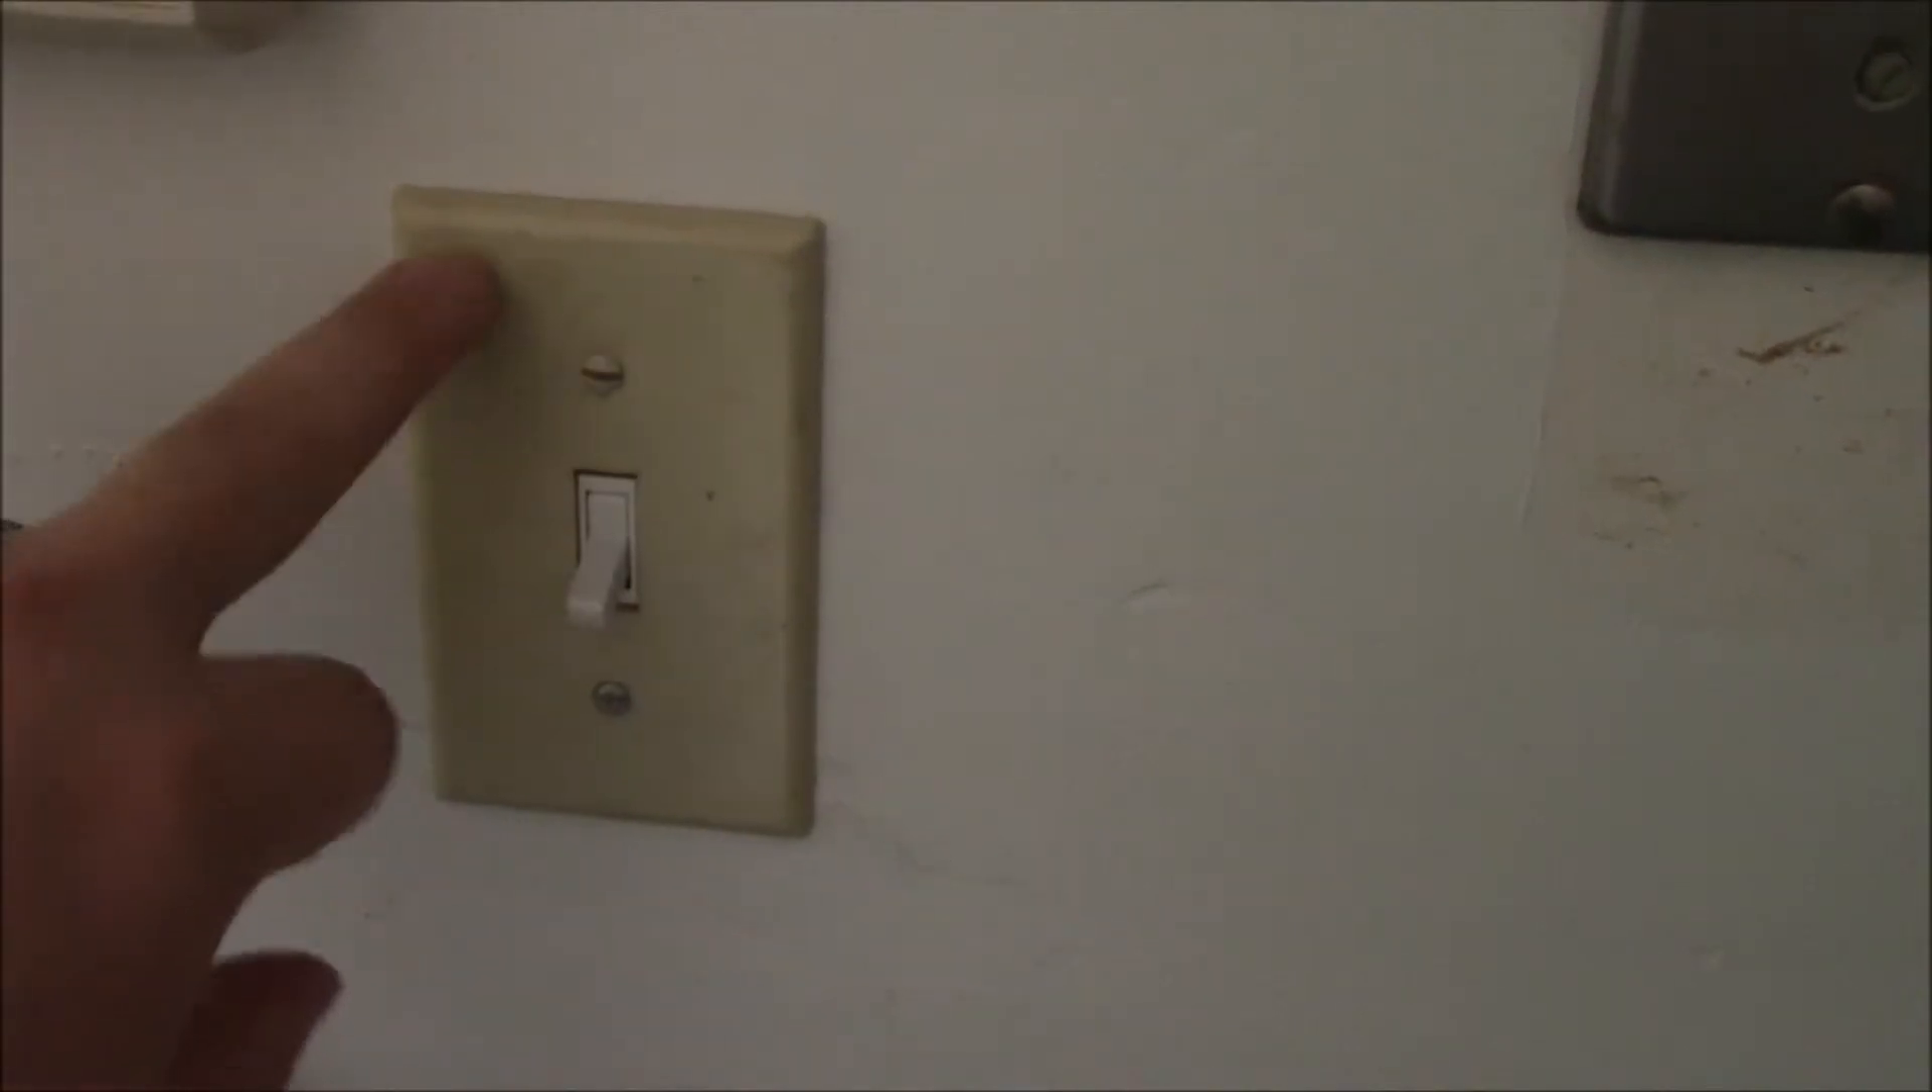And I've got the new light switch in, I didn't realize it was actually a tan switch before to match this, but it doesn't really matter, it looks fine.